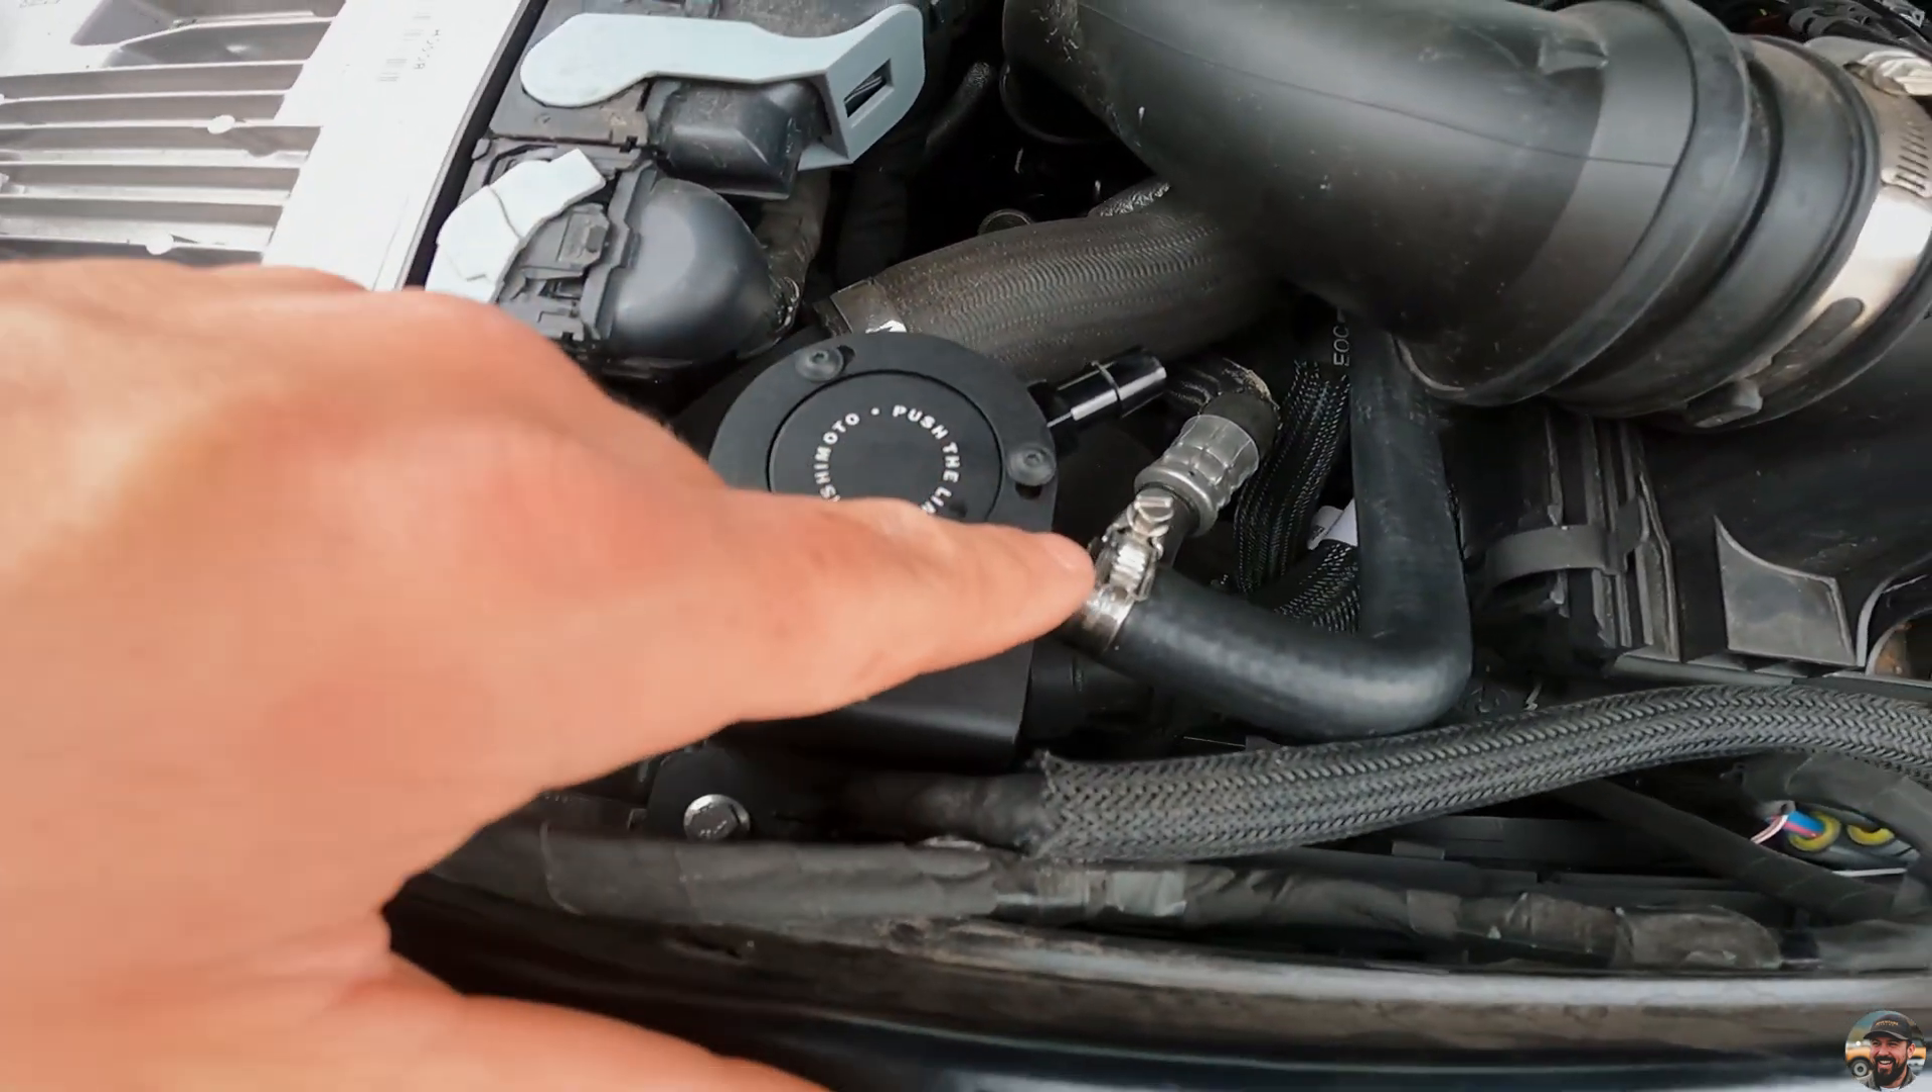Okay. So first hose is routed.